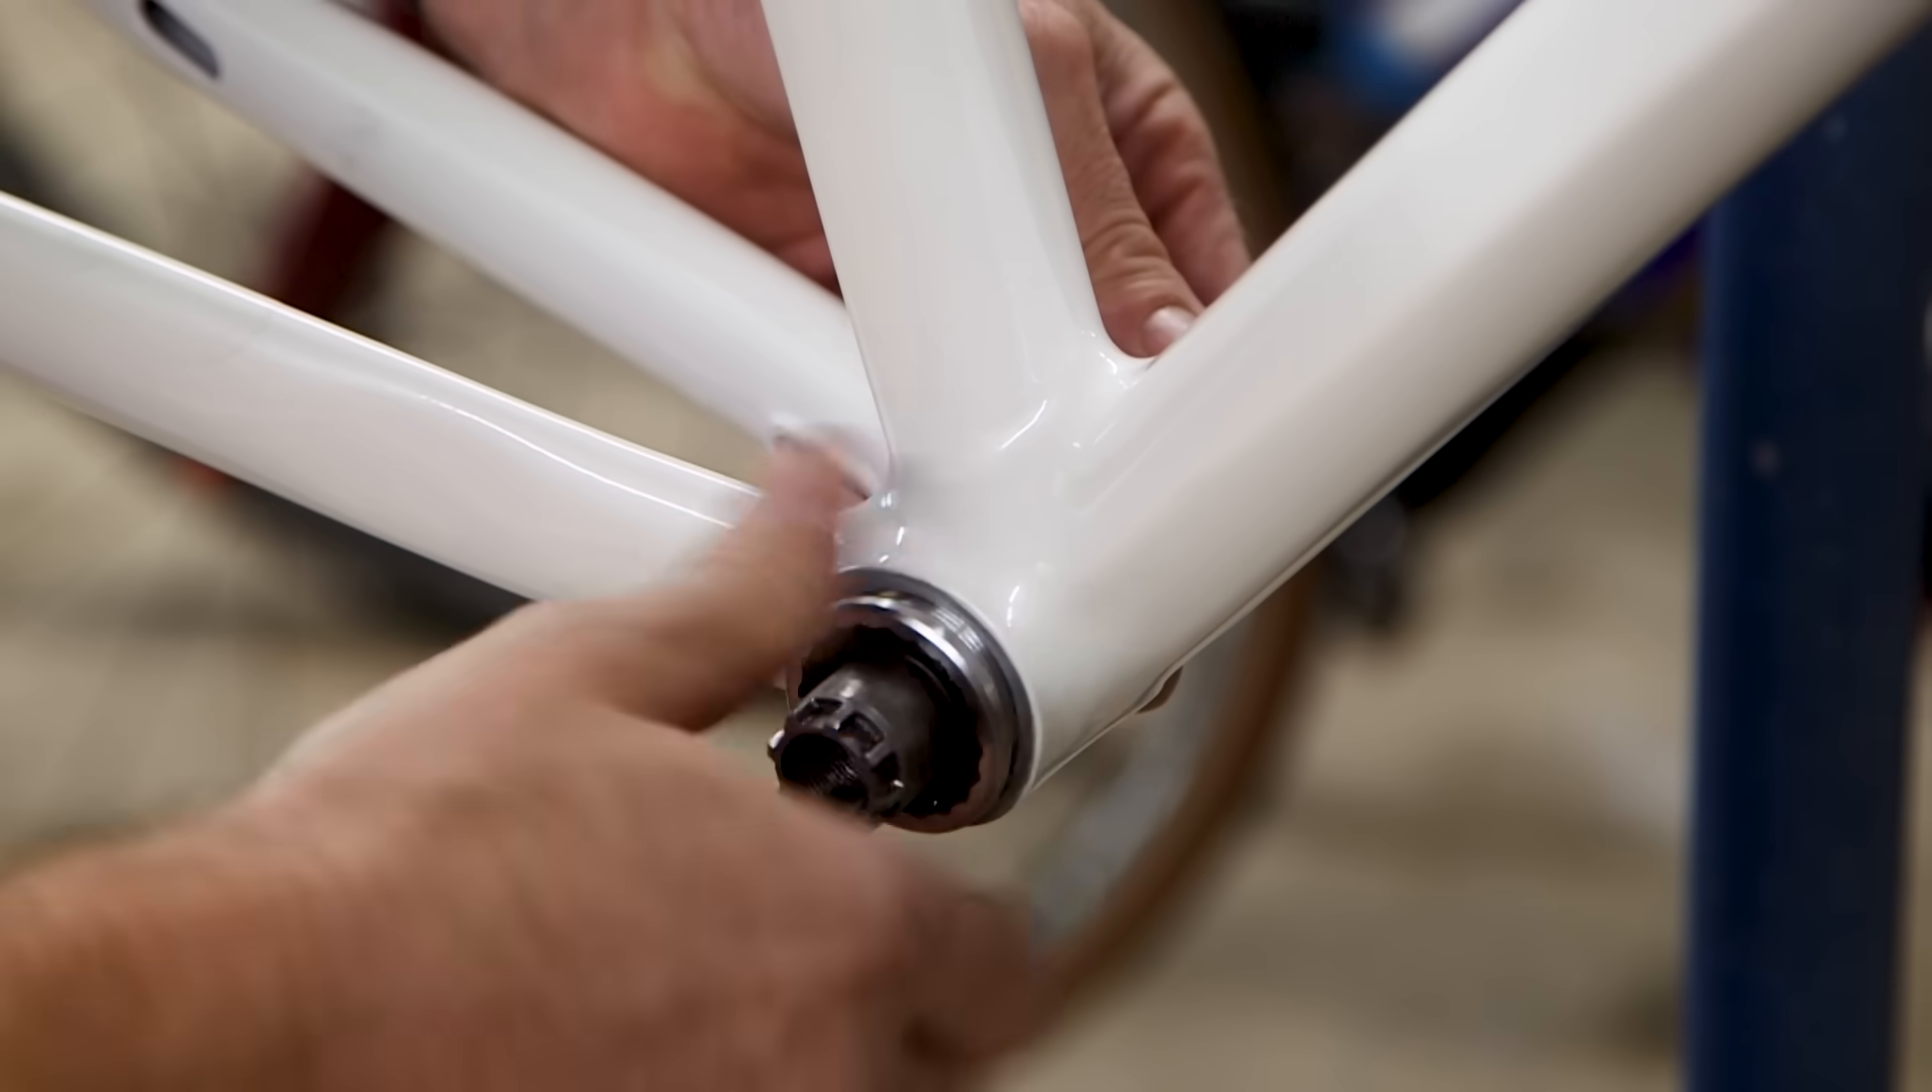I cleaned it up after I installed it with a Scotchbrite pad just to make sure that it was clean, and then I threaded in a bottom bracket to make sure it fit.